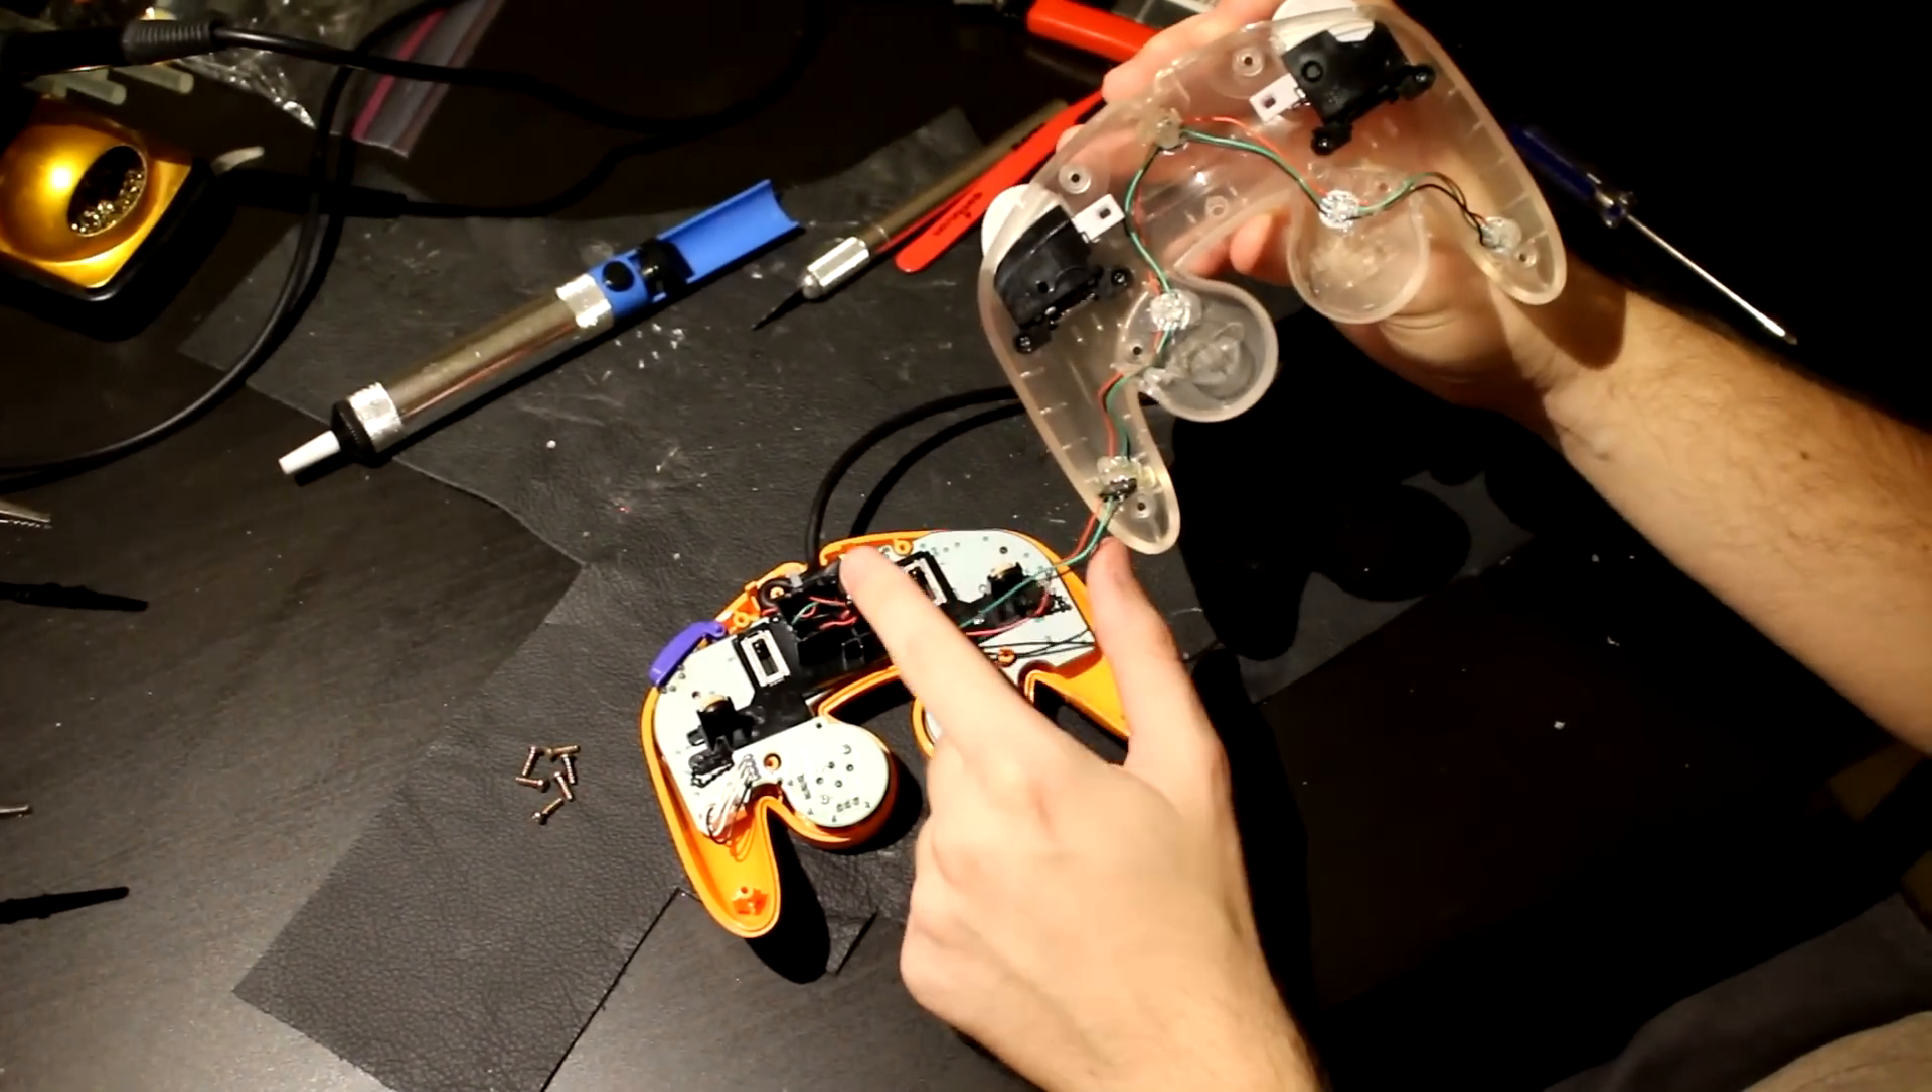All right, so the GameCube controller is in two halves with six screws holding it together. I've already unscrewed it.